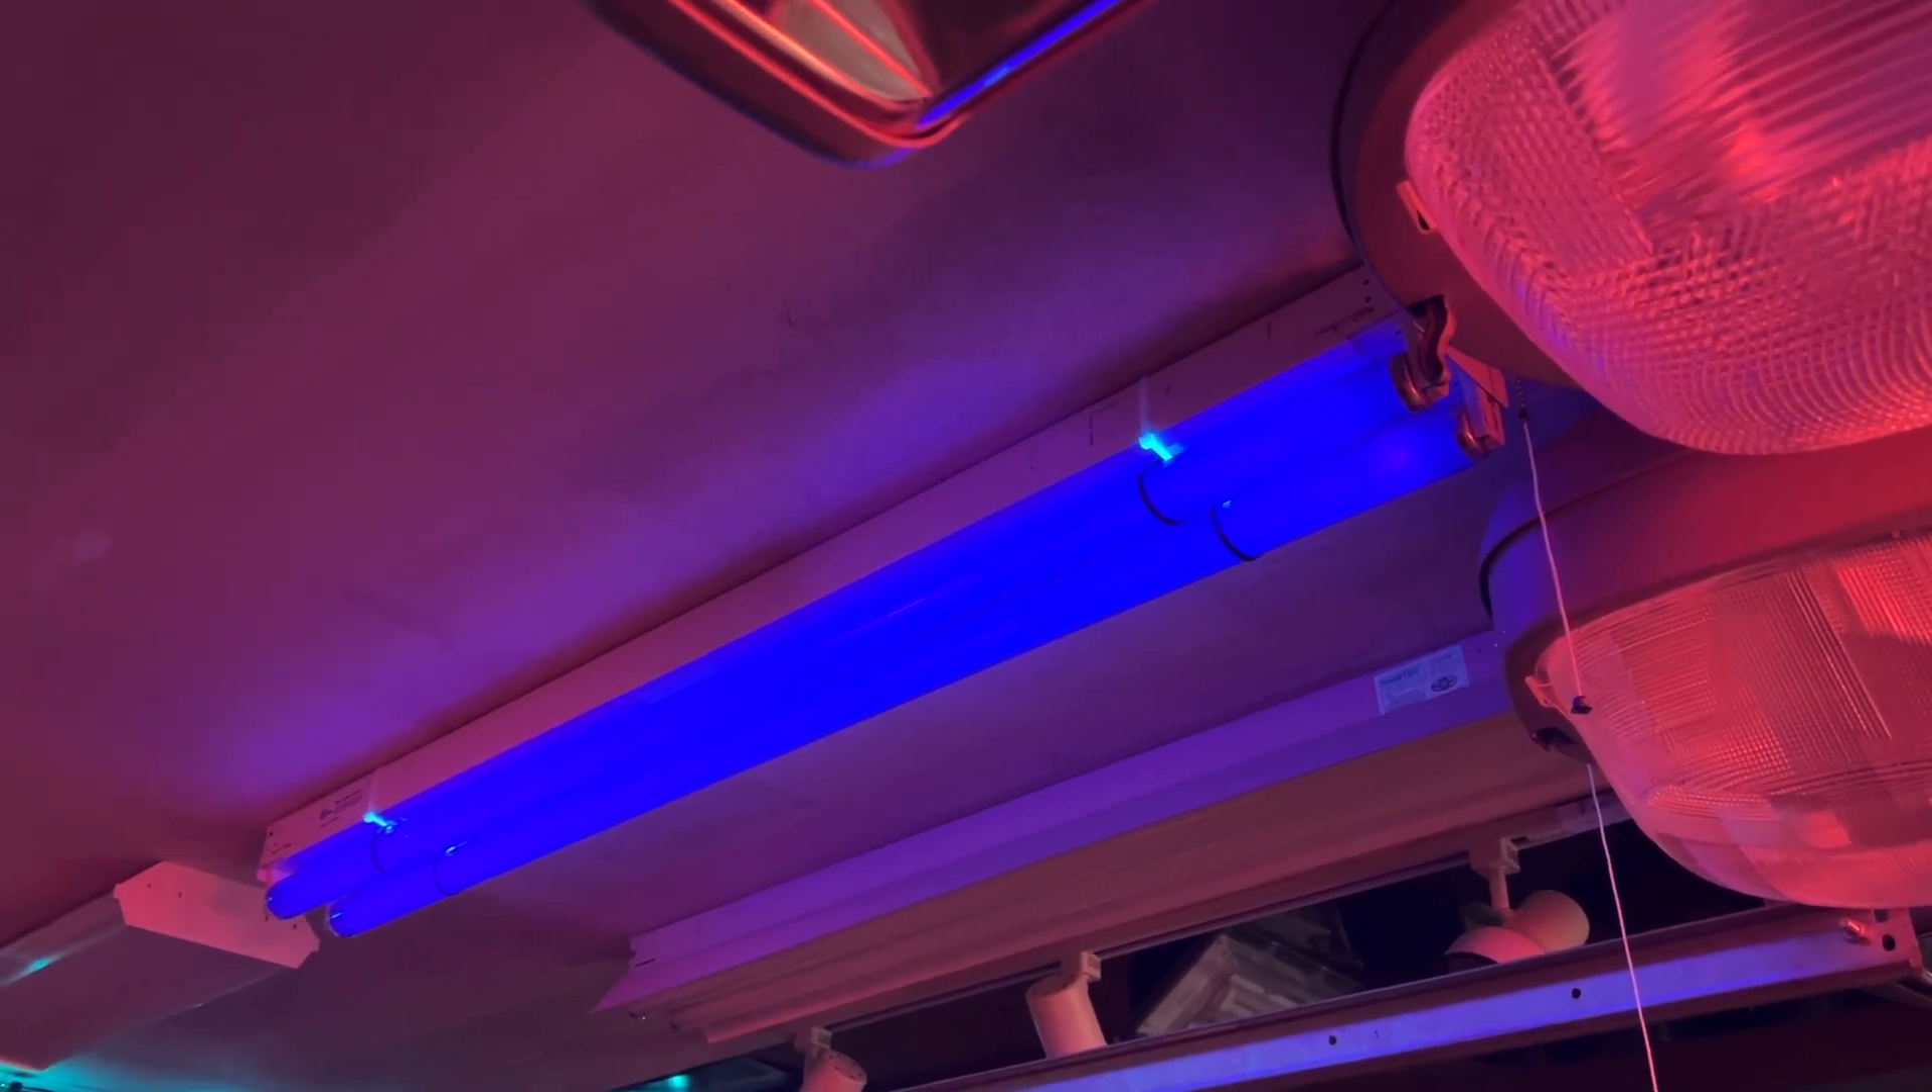Well, there's enough space here for this fixture. So I put it back up with black light tubes in it.